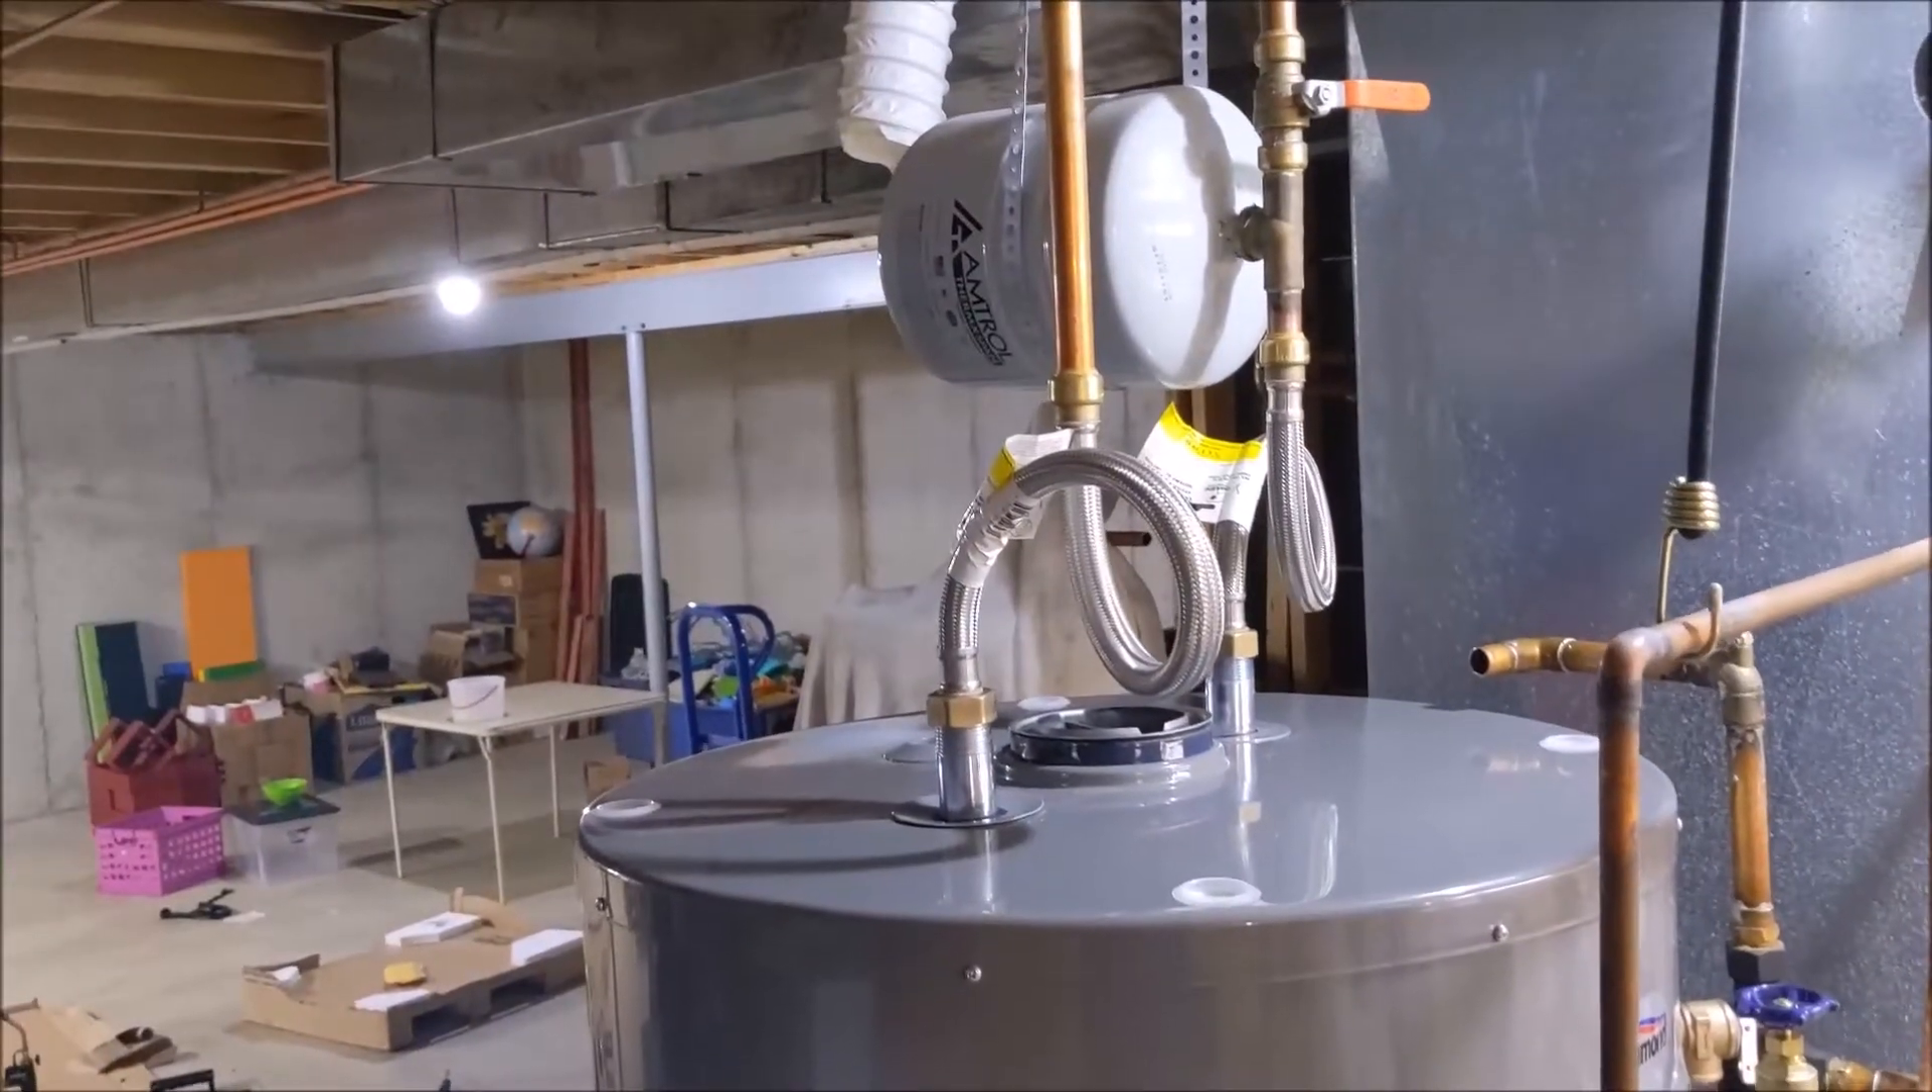Well, after much ado, I finally got the water lines connected. You can see those 24 -inch shark bites.